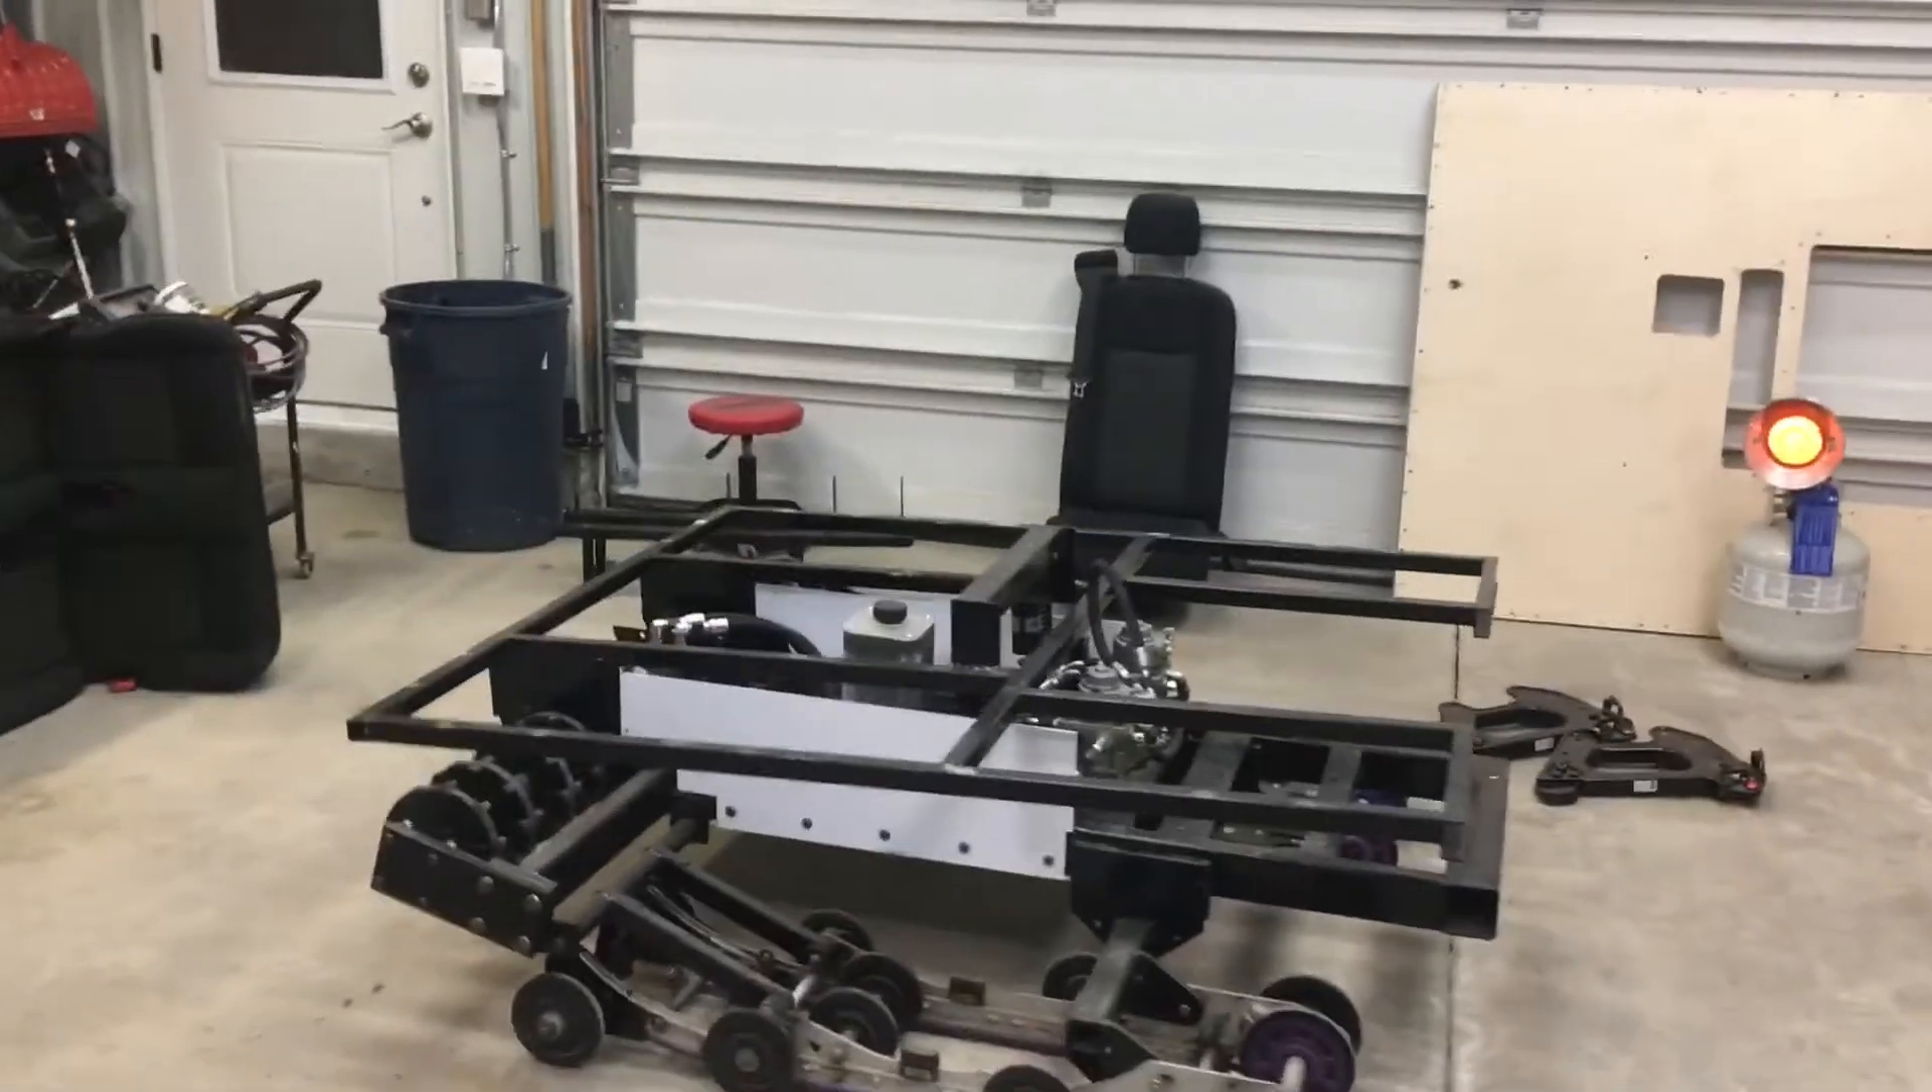I've managed to get the cab taken apart and back down to the chassis now.